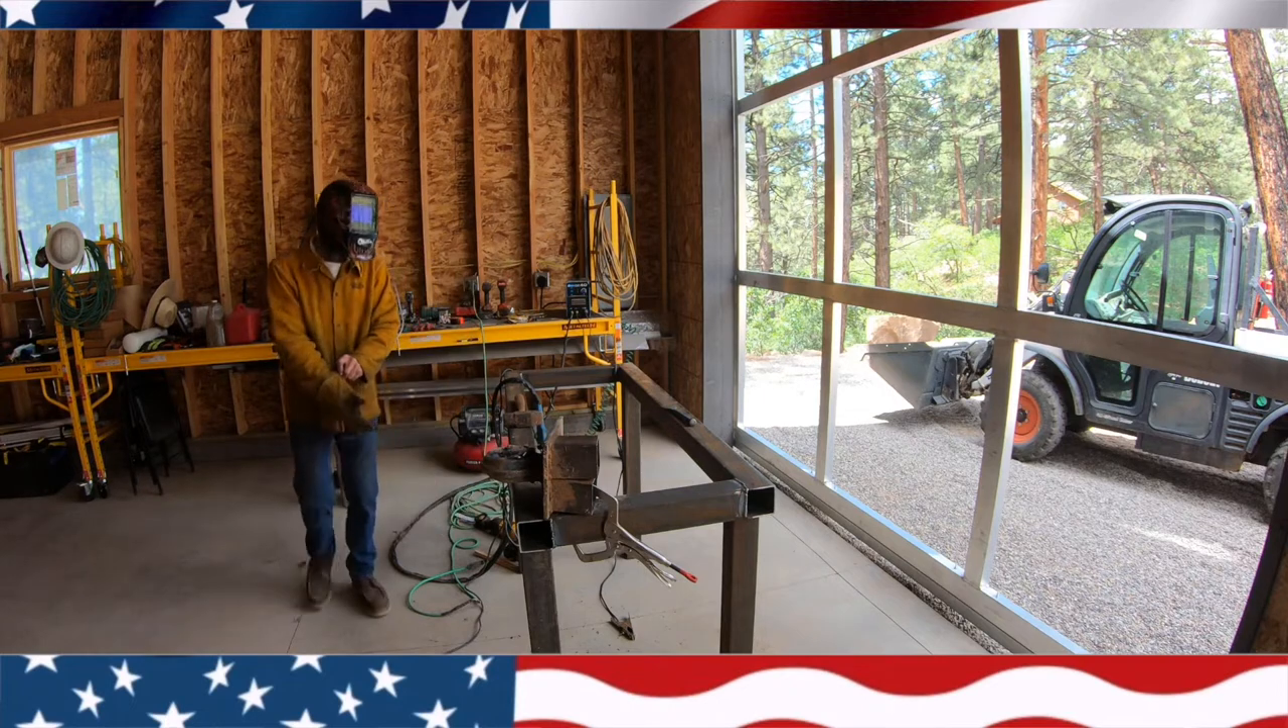Right here my little bench is done i don't have quarter inch plate steel to put on top of it yet.